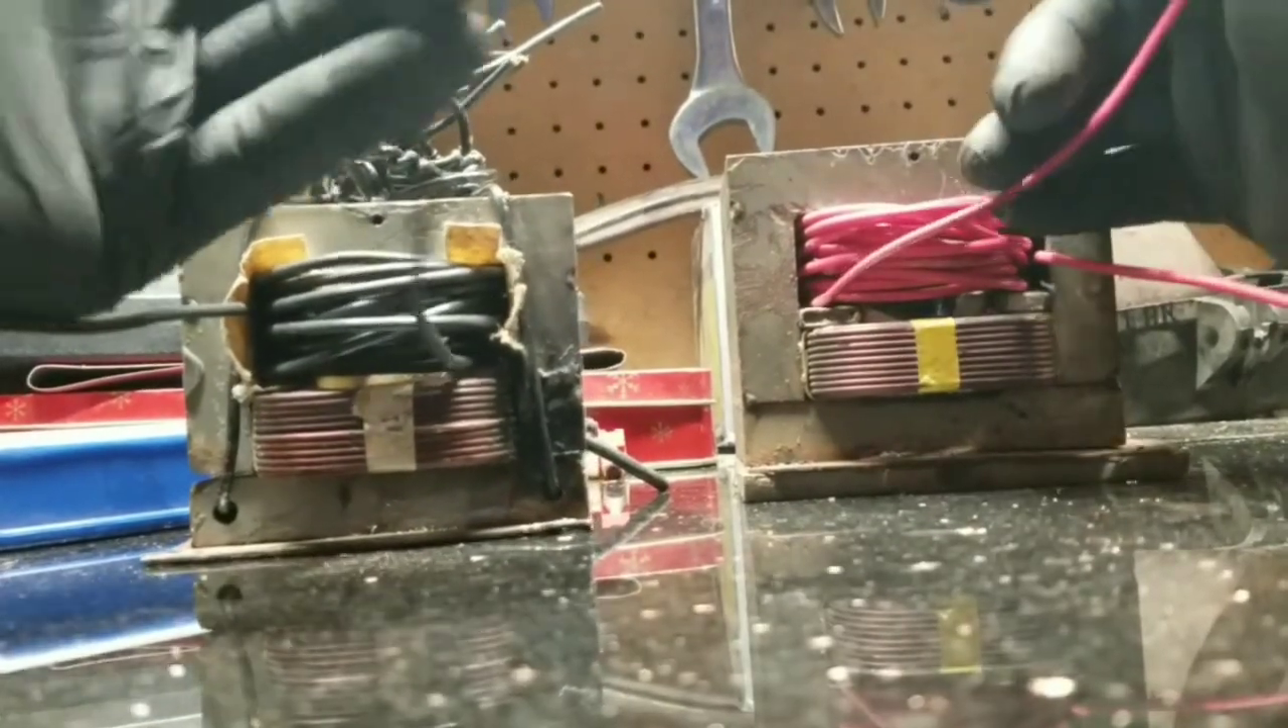All right, we've got the windings in, the coils in.